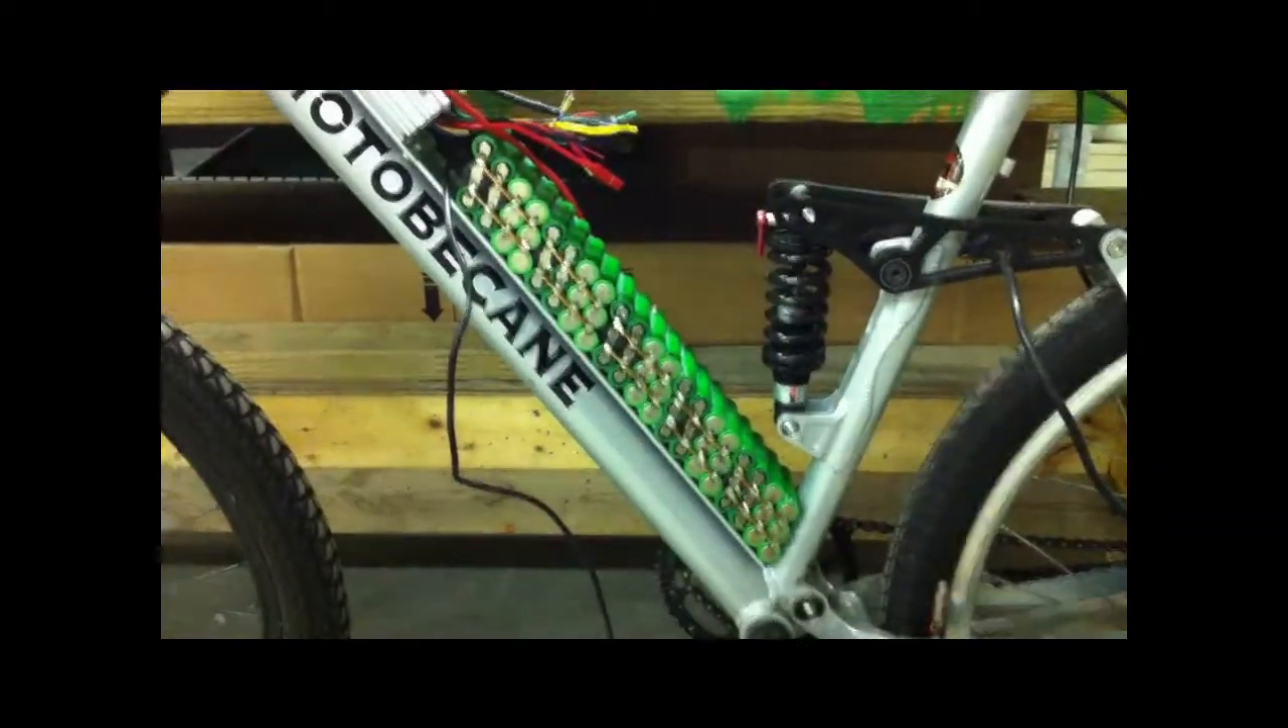Okay, I brought the half-built battery pack into work so I could put it in the bike triangle, and it seems to work out good.